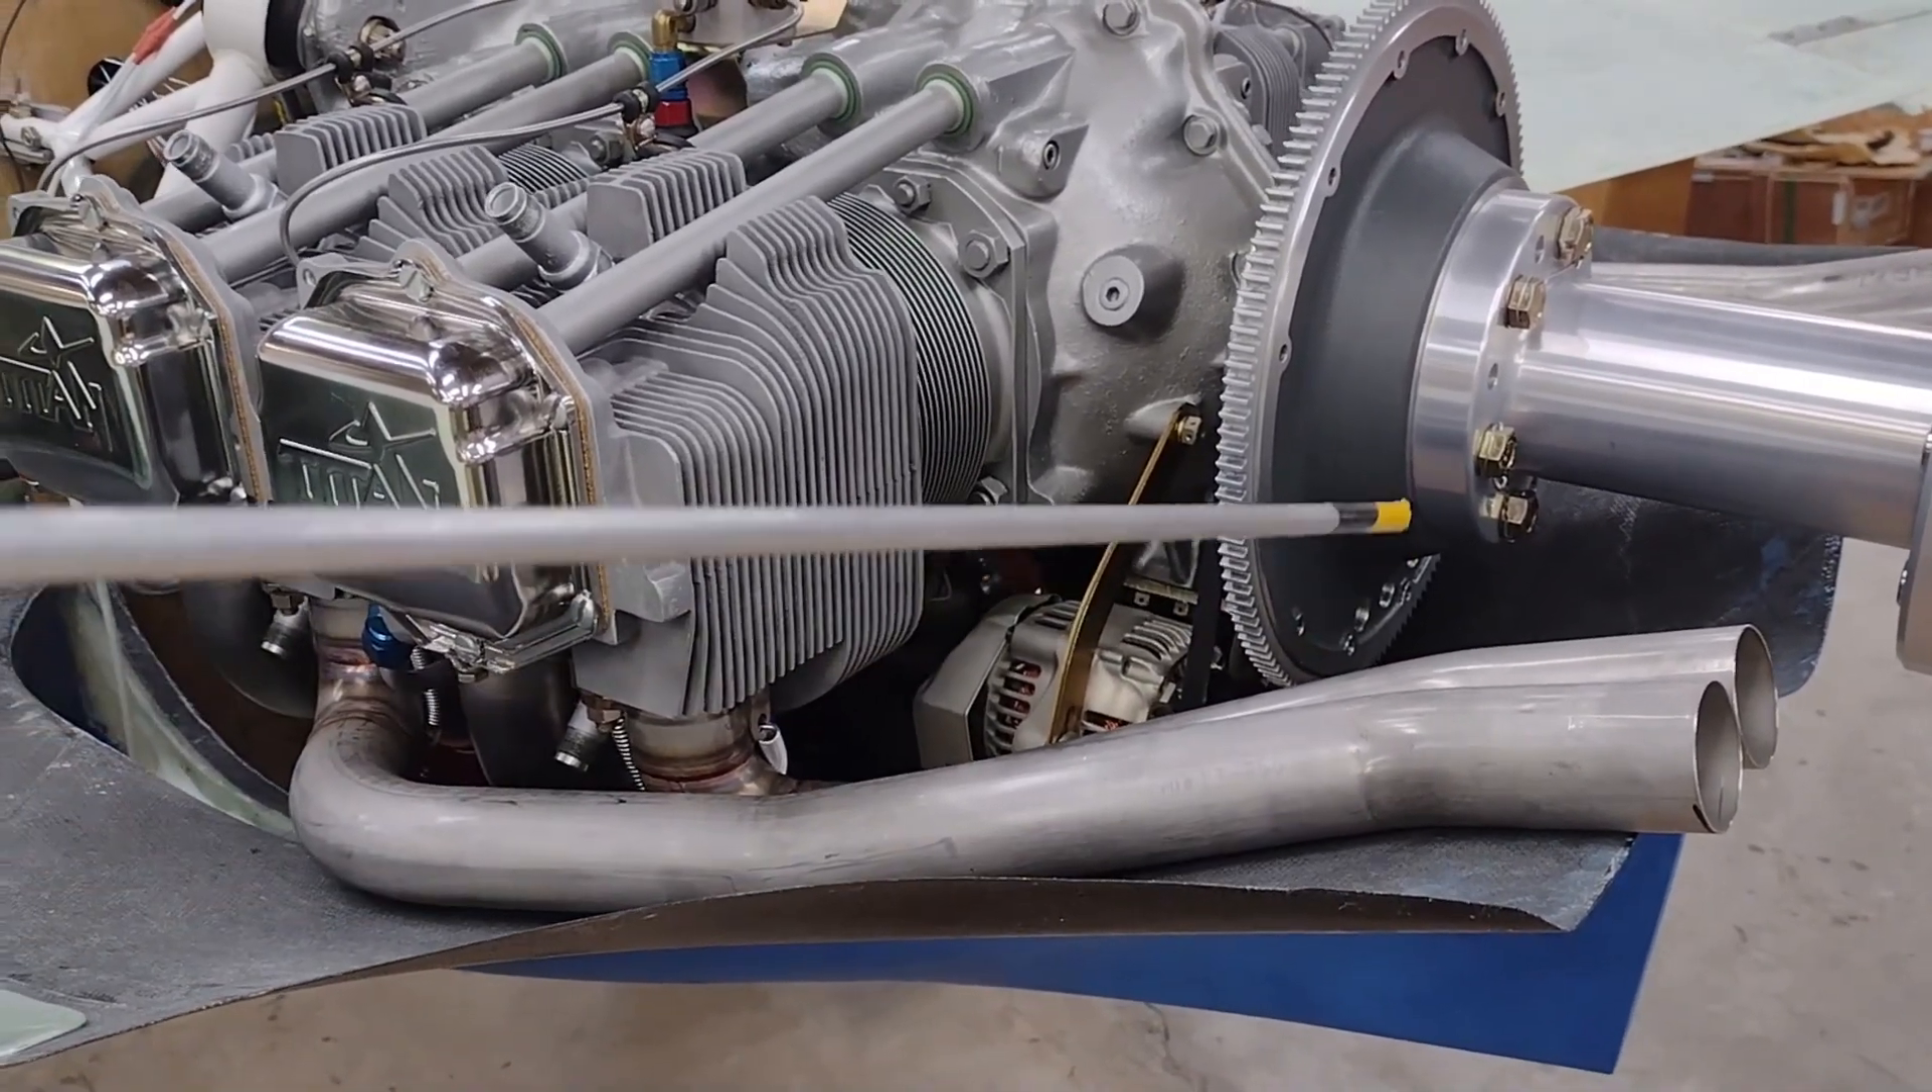One issue I am having that I'm talking to Clinton at Custom Aircraft Parts, who made up these exhausts, as you can see that they're uncomfortably low, sitting very close, especially on the left side.